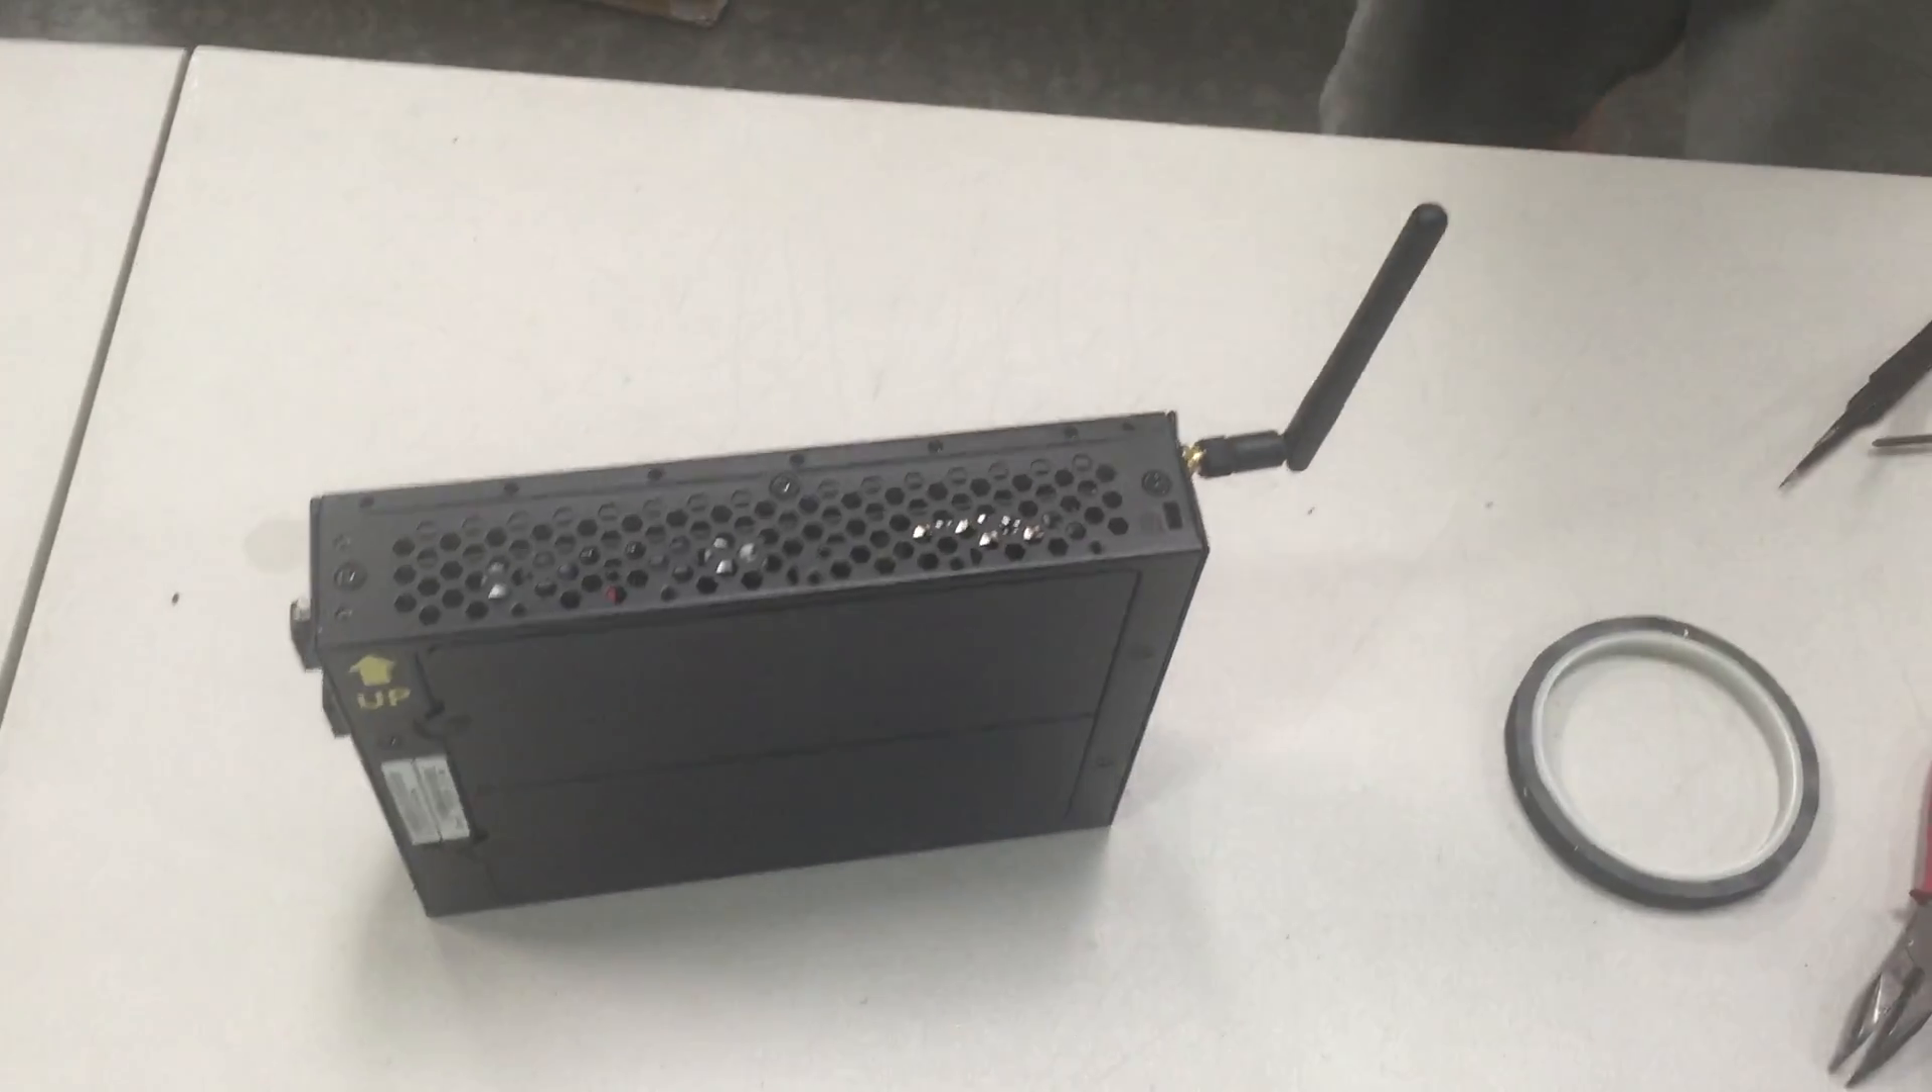Installation of the antenna is now complete.